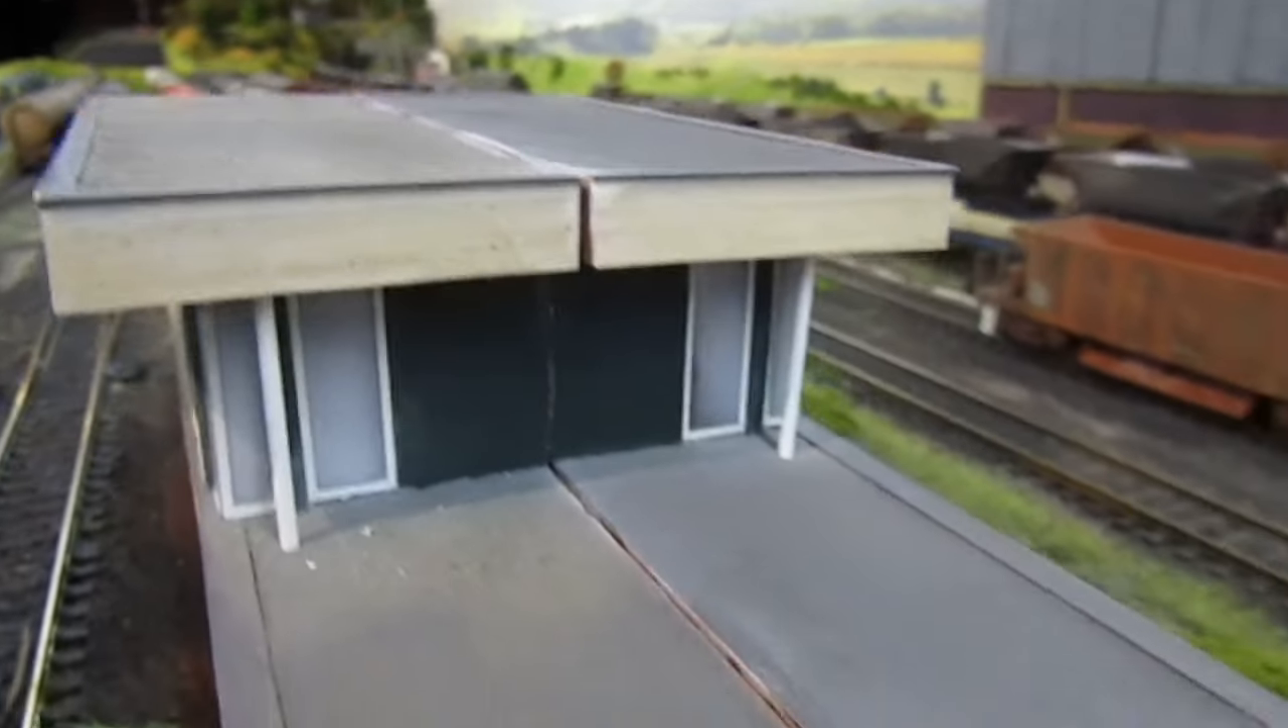Now what I've found the moulds must be slightly different because it doesn't match up perfectly.